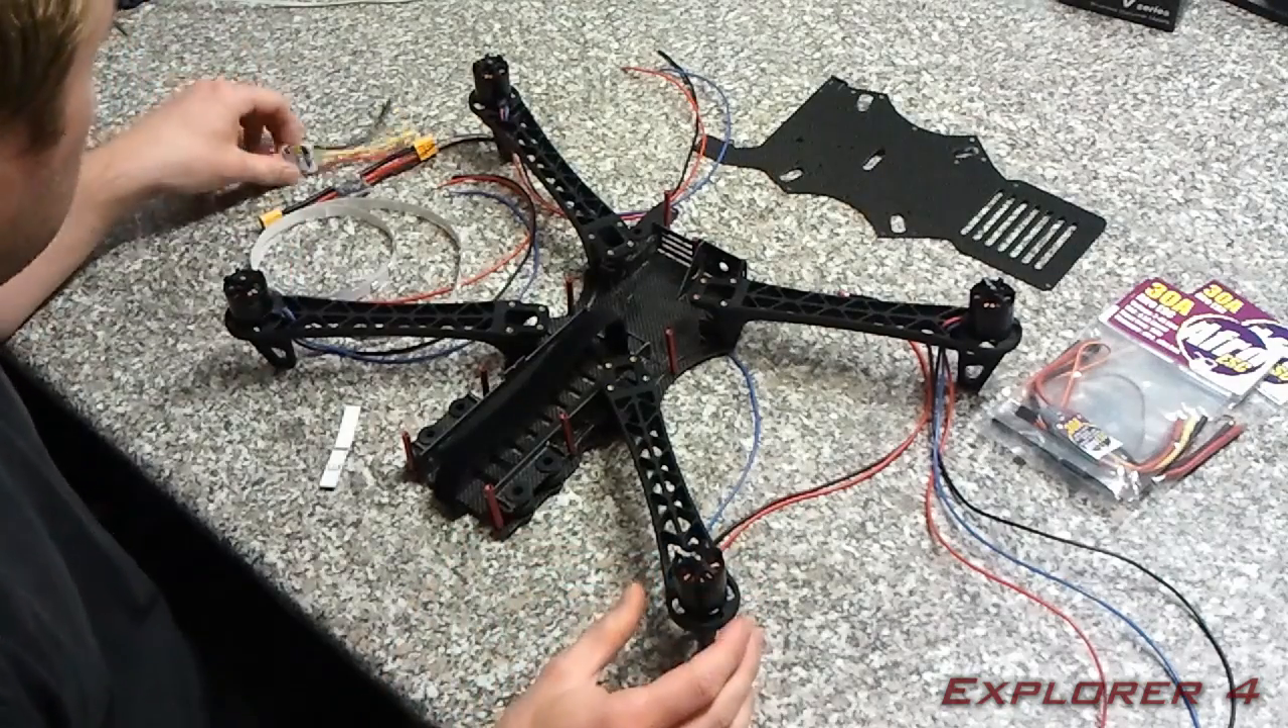Now all the motors are on it's time to install the speed controllers.